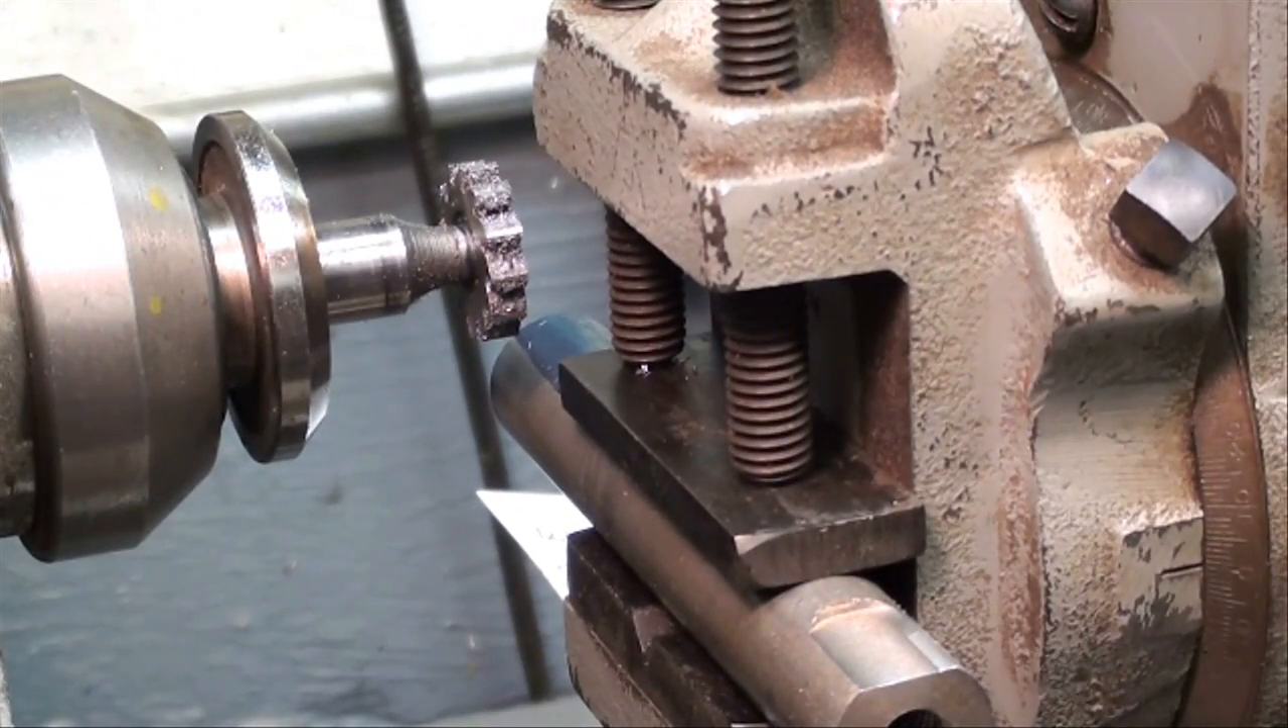And we've got the cutter mounted in the collet.